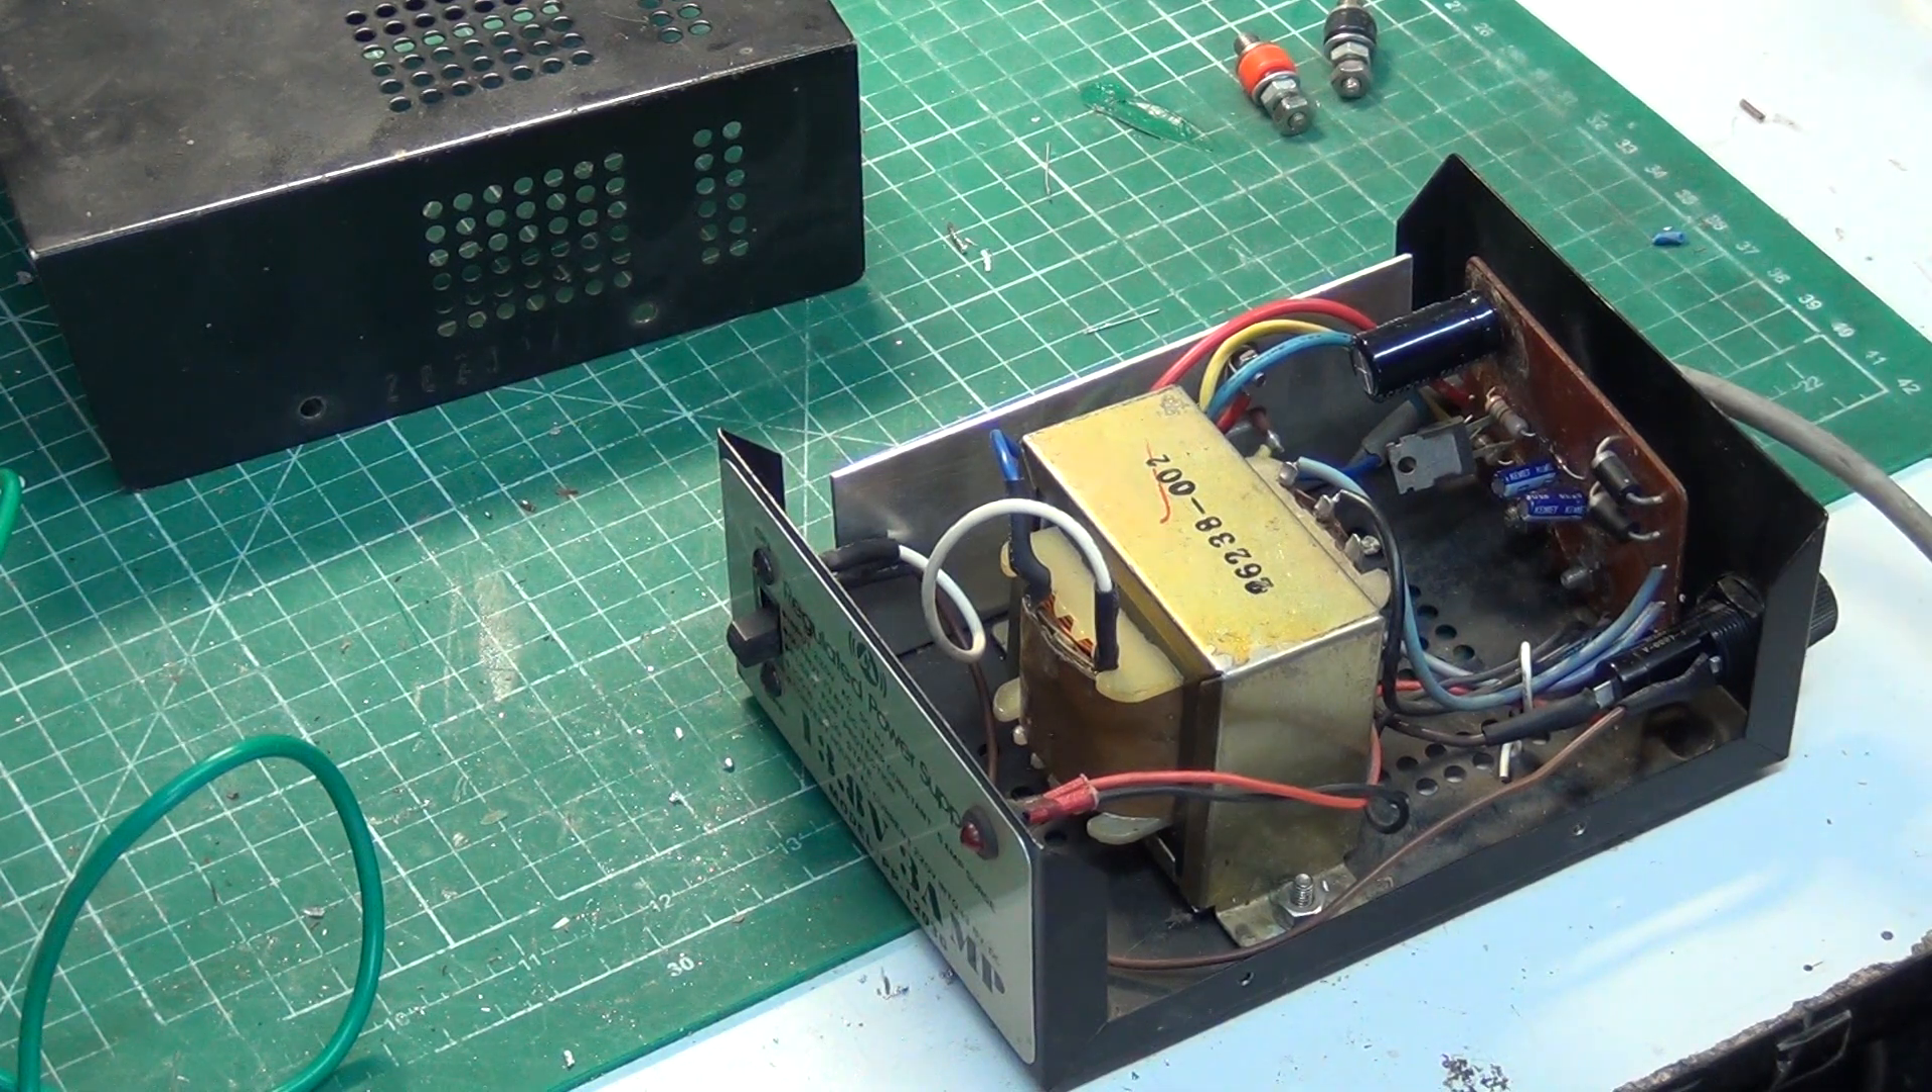We've done the power supply. It just needs its lid putting on, and that's another job done.